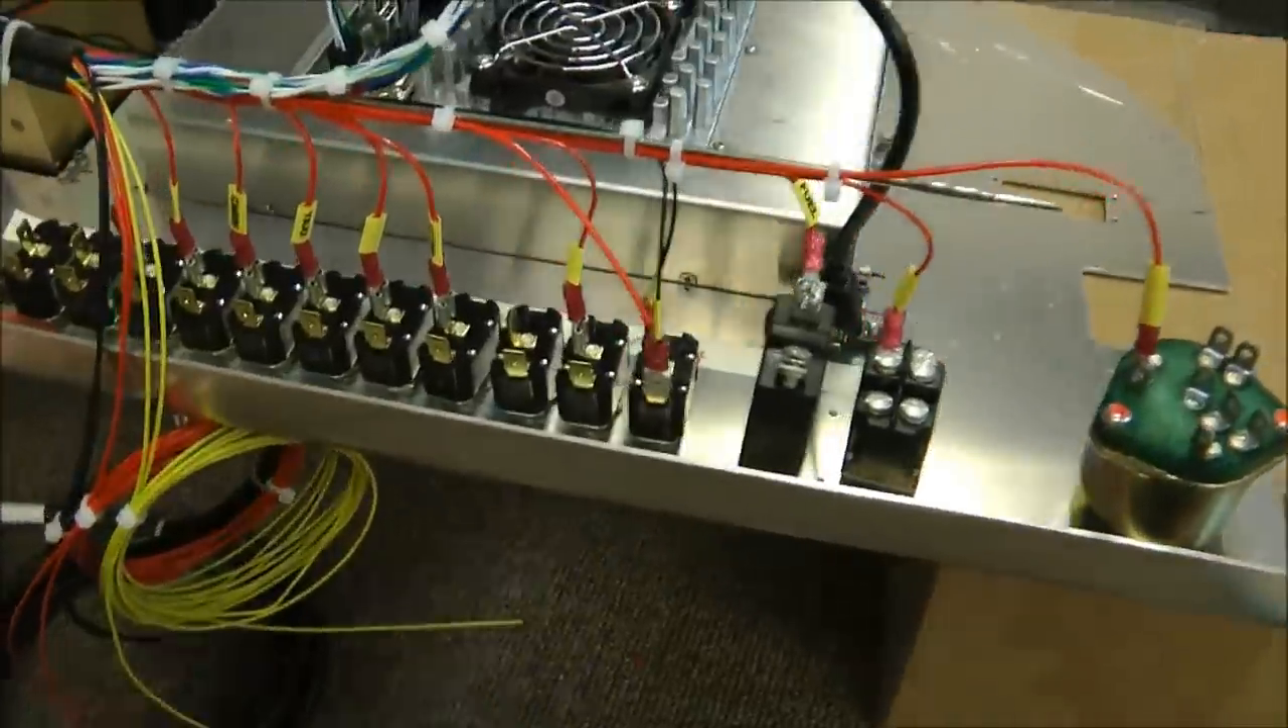You'll see there's labels for every switch. We'll heat shrink those when we're done but there's switches there.